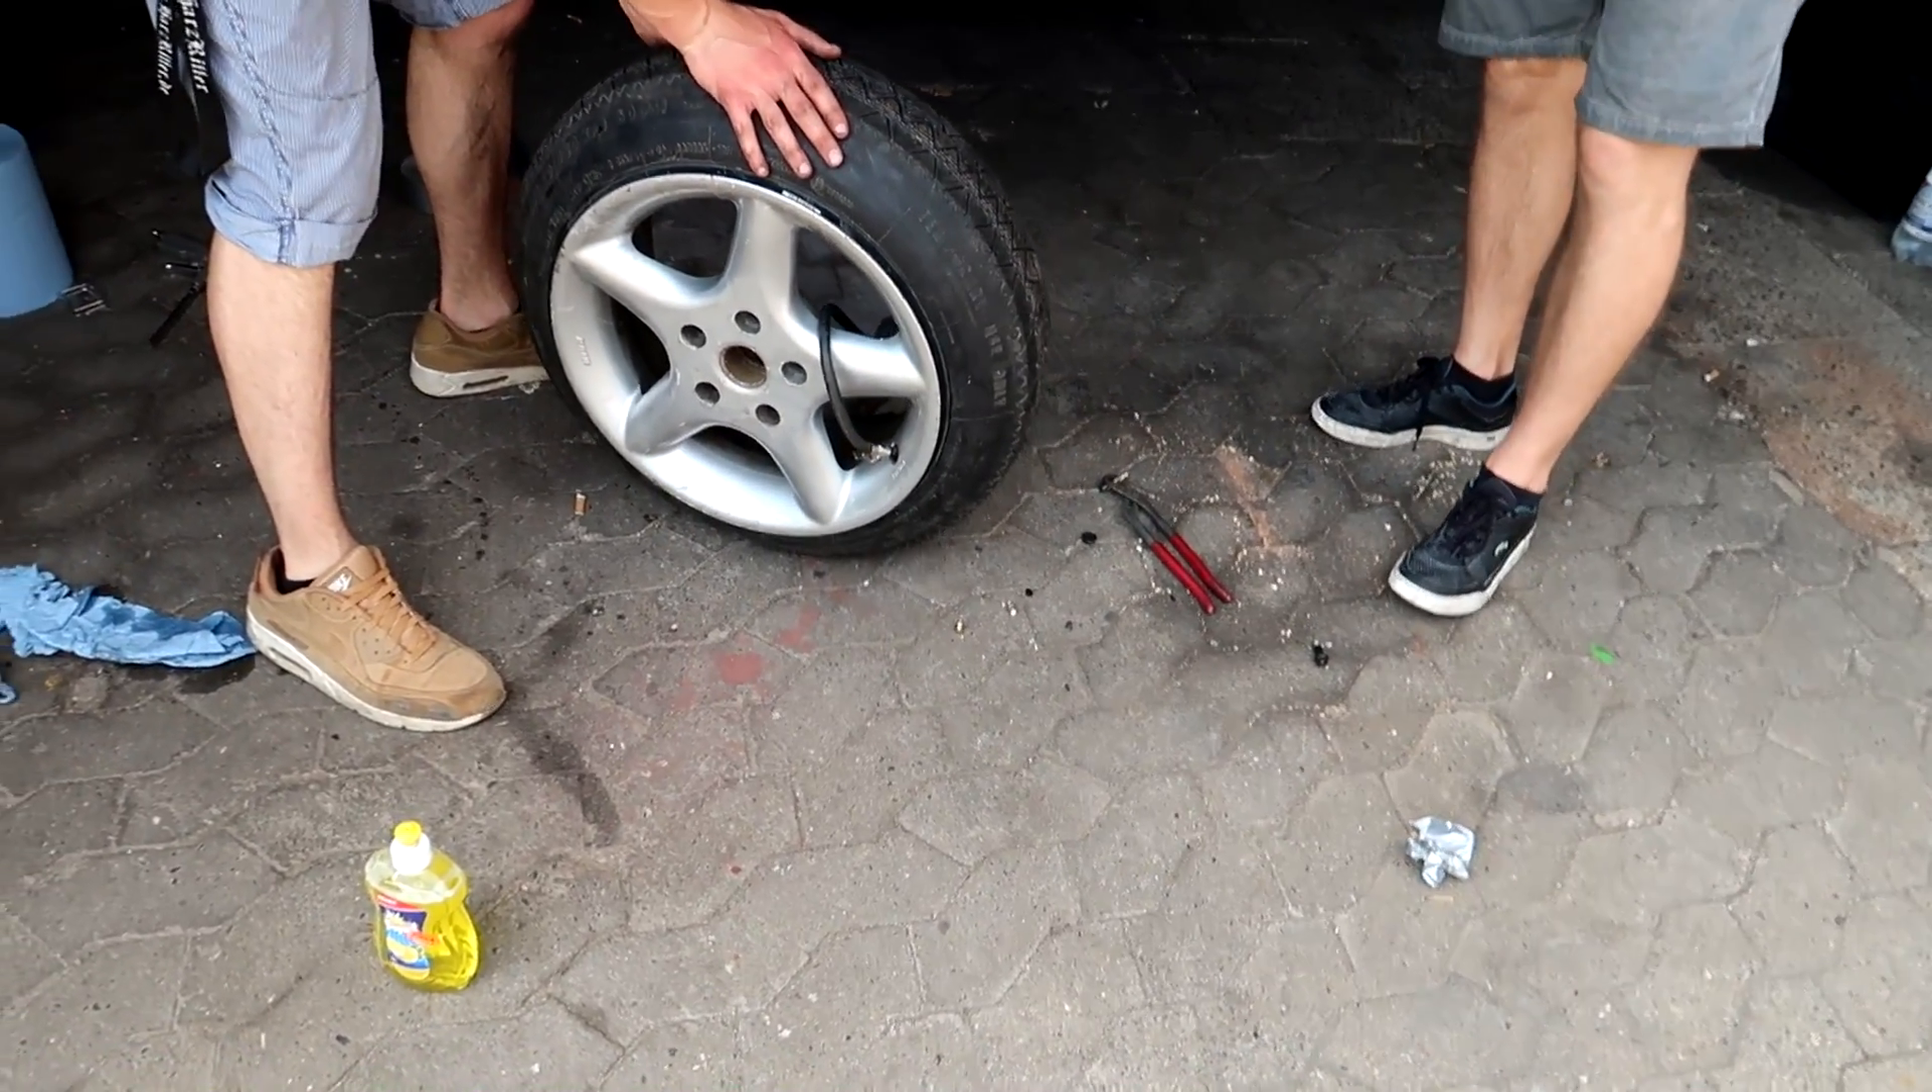Also, Freunde, der Reifen ist auf jeden Fall drauf.